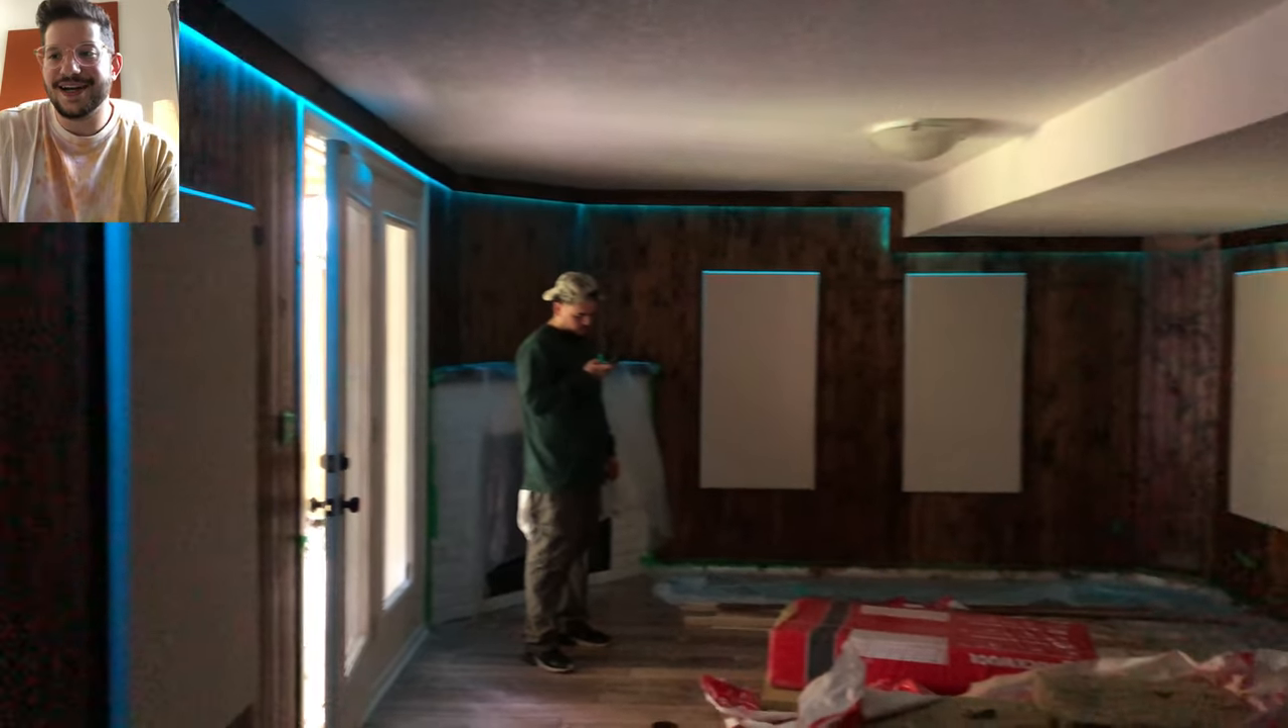Here's a cool look at the panels all installed so you can see how that light really hits off the top frames of those panels.